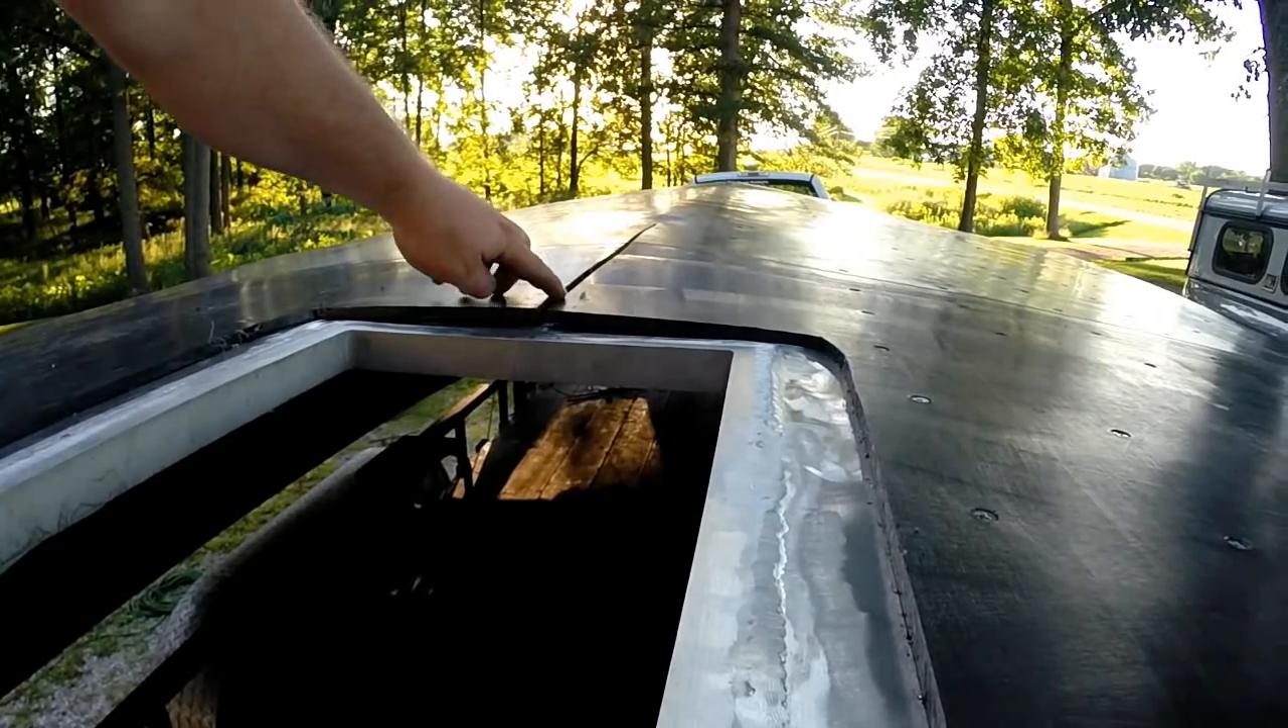As you can see, we got a quarter inch gap in here. Right here on my transition piece.